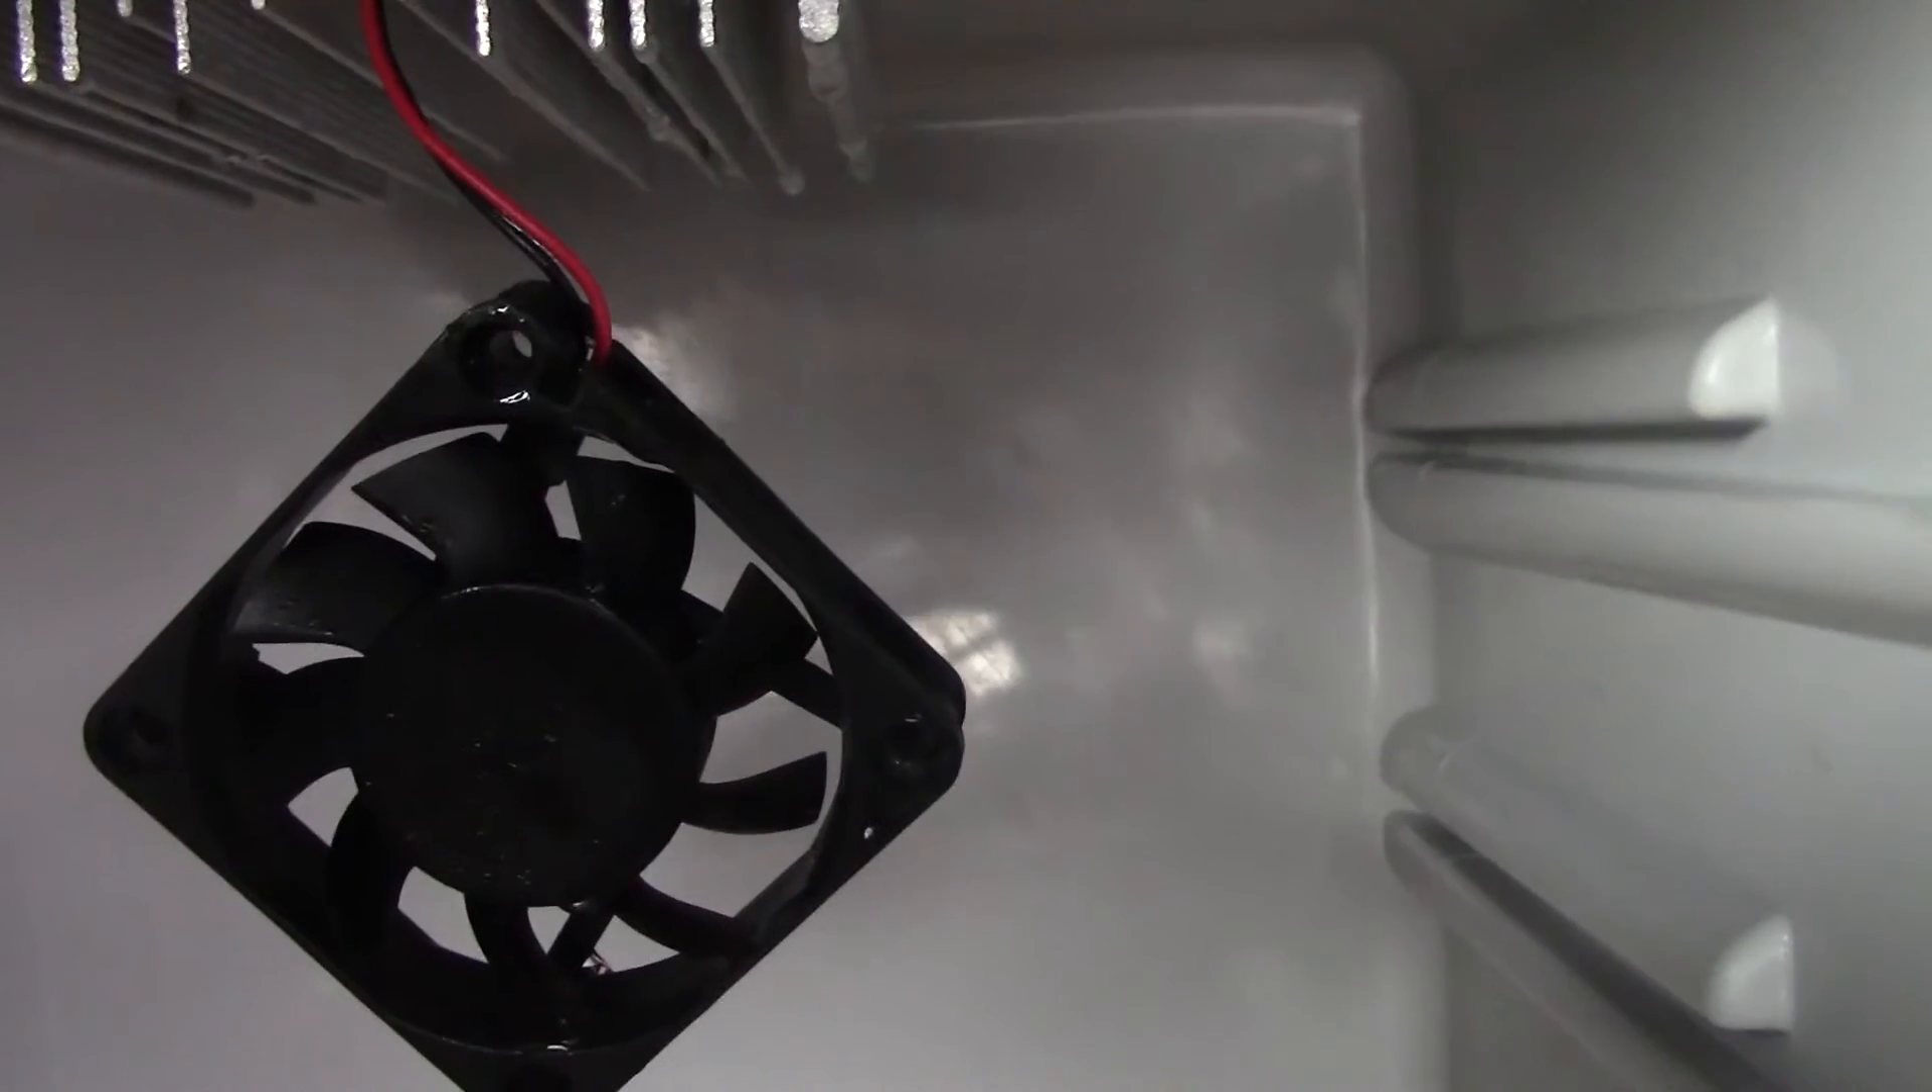As you can see I've already unscrewed that fan that's the one that we're going to replace.